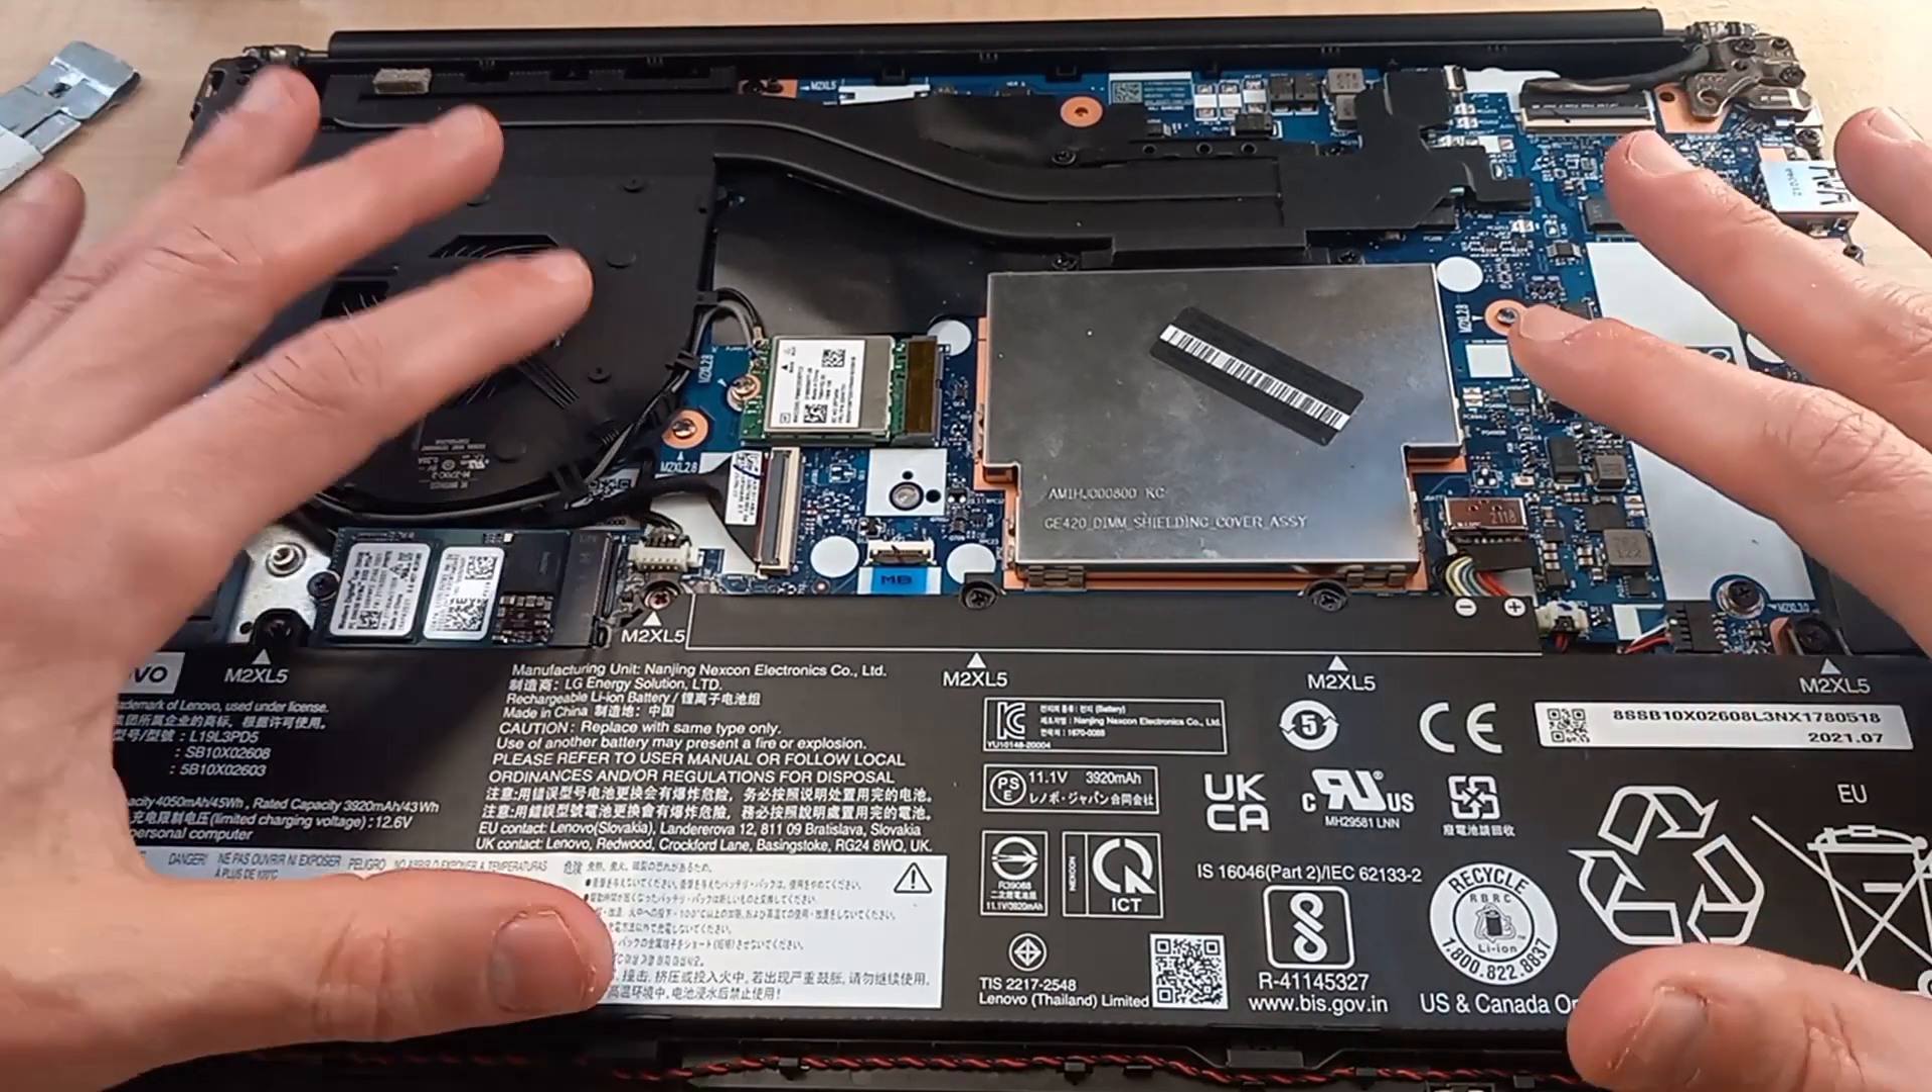So now we have the back panel of the ThinkPad E14 Gen 3 off.